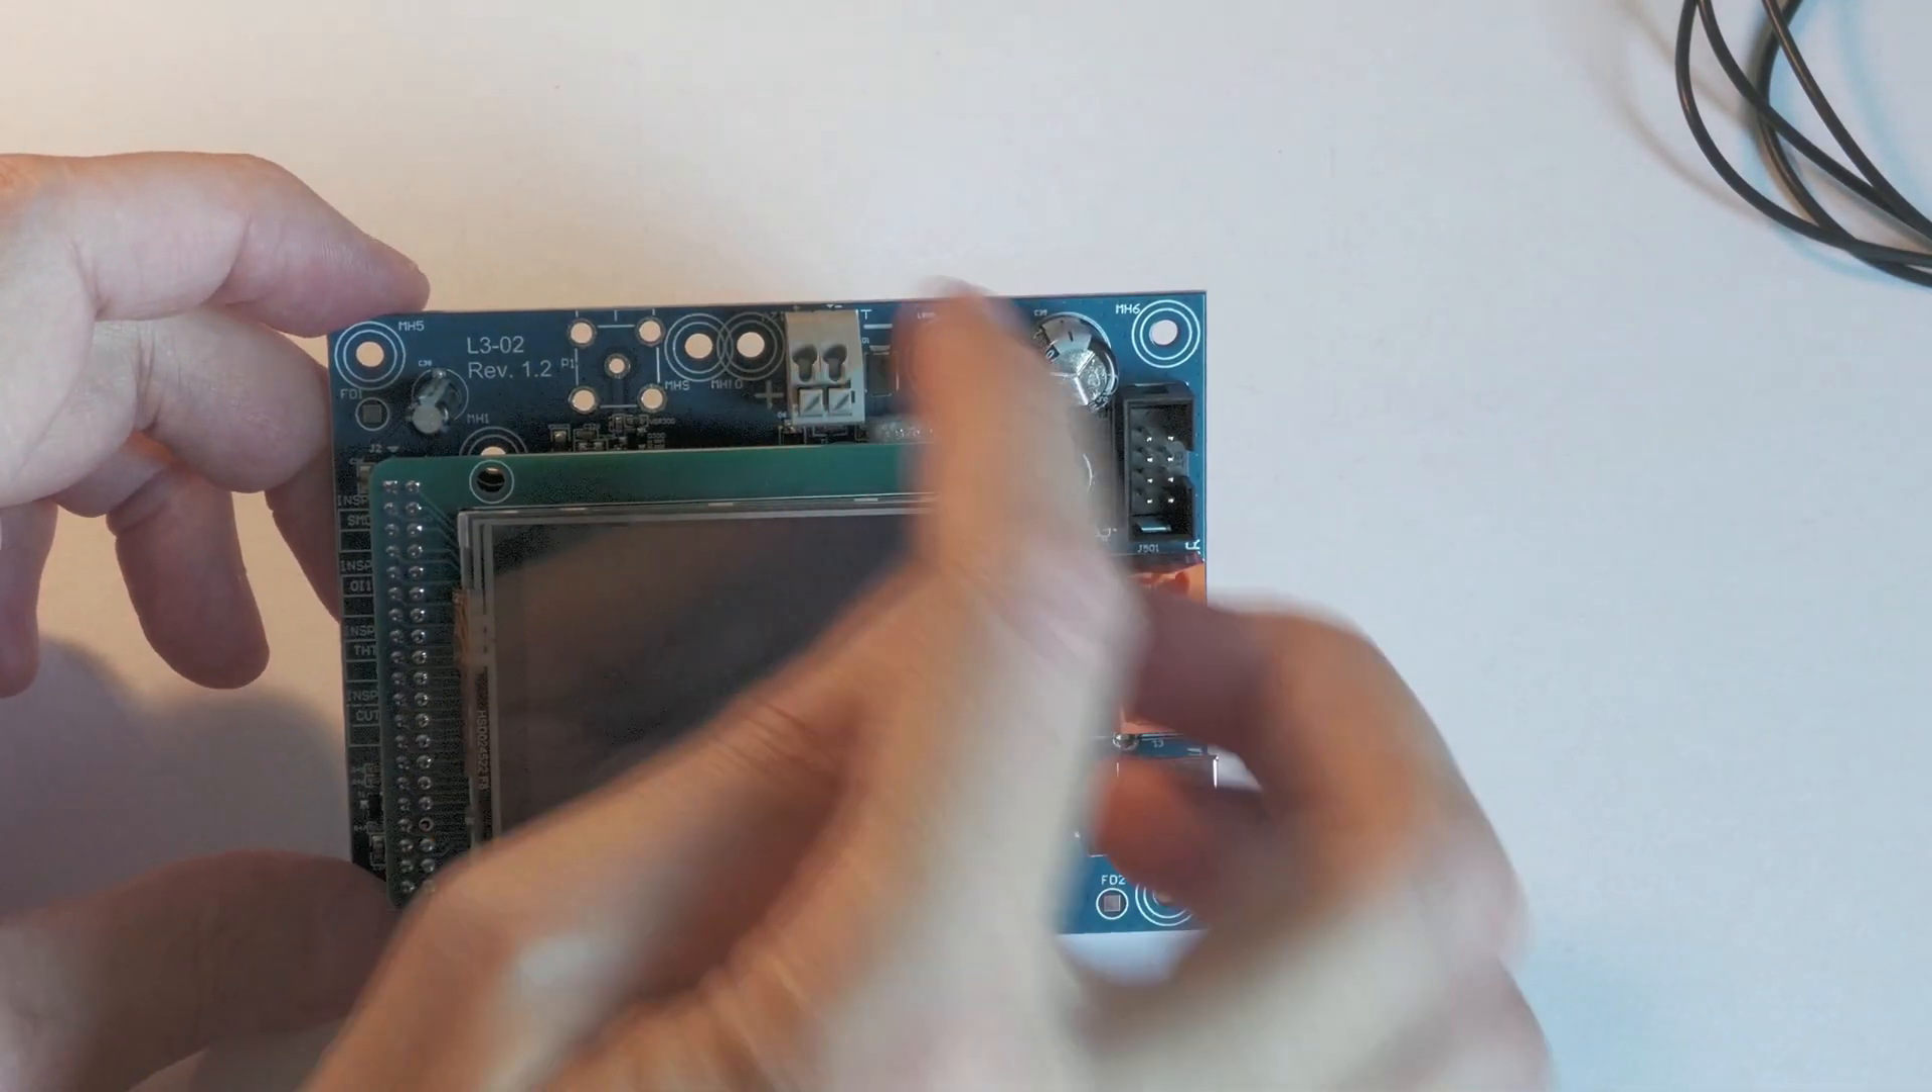Fehlt nur noch die Stromversorgung. Die kommen dann hier an diese beiden grauen Klemmen.